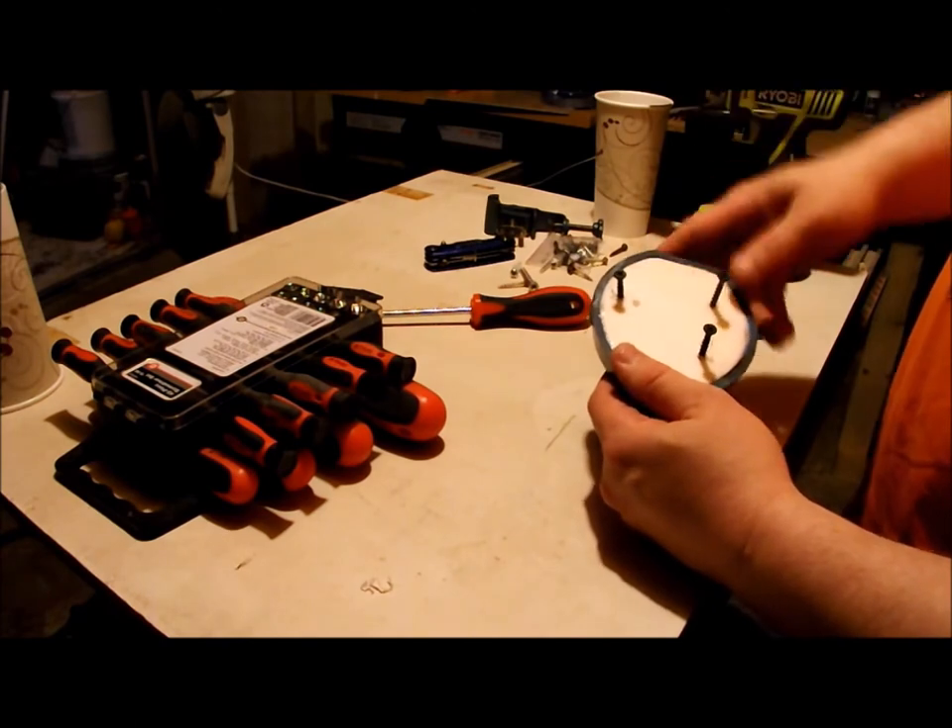So what I've done is I've drilled, or screwed three screws into the bottom.